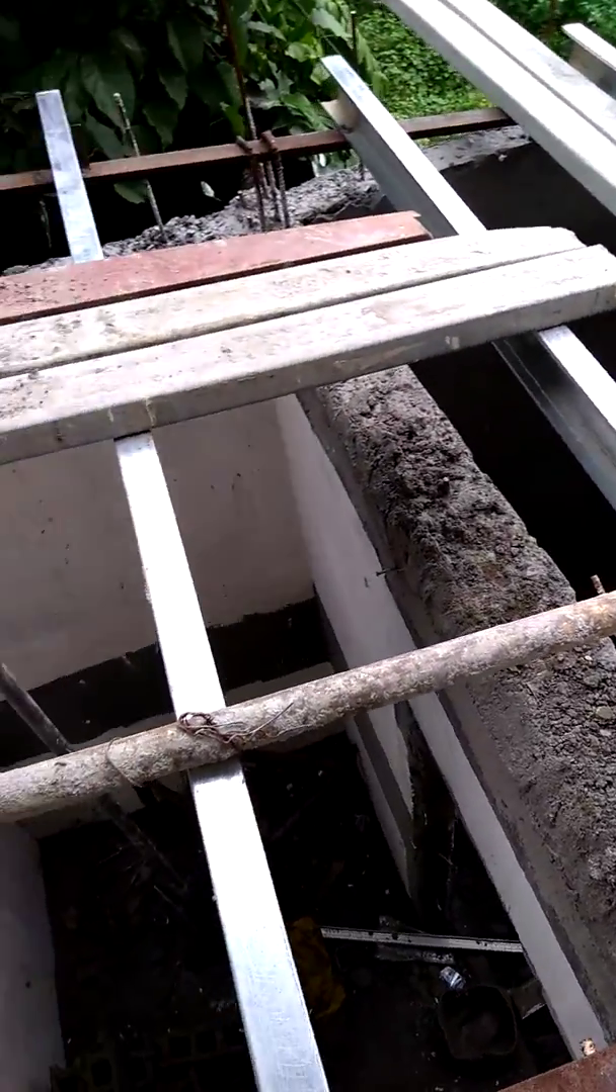The roof for the lavatory and comfort room are not yet done because they are not yet done in installing the roof.